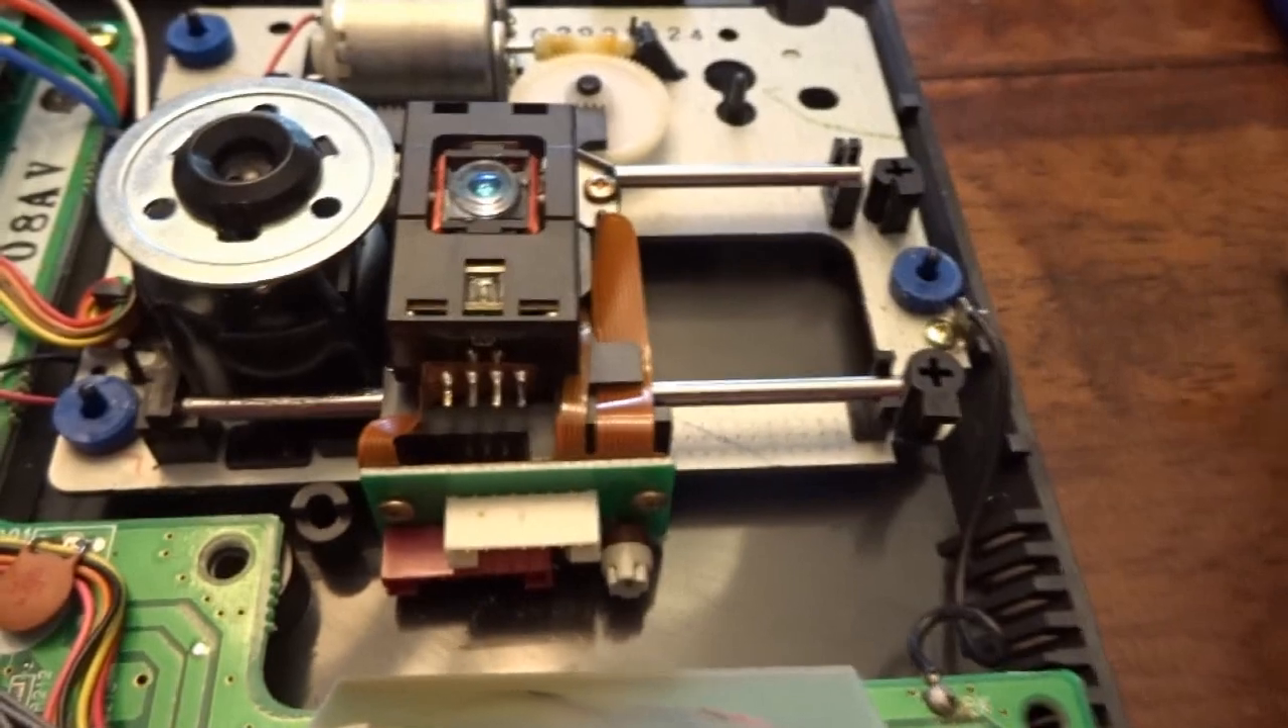And I have positioned the new lens in place on the new track as well.